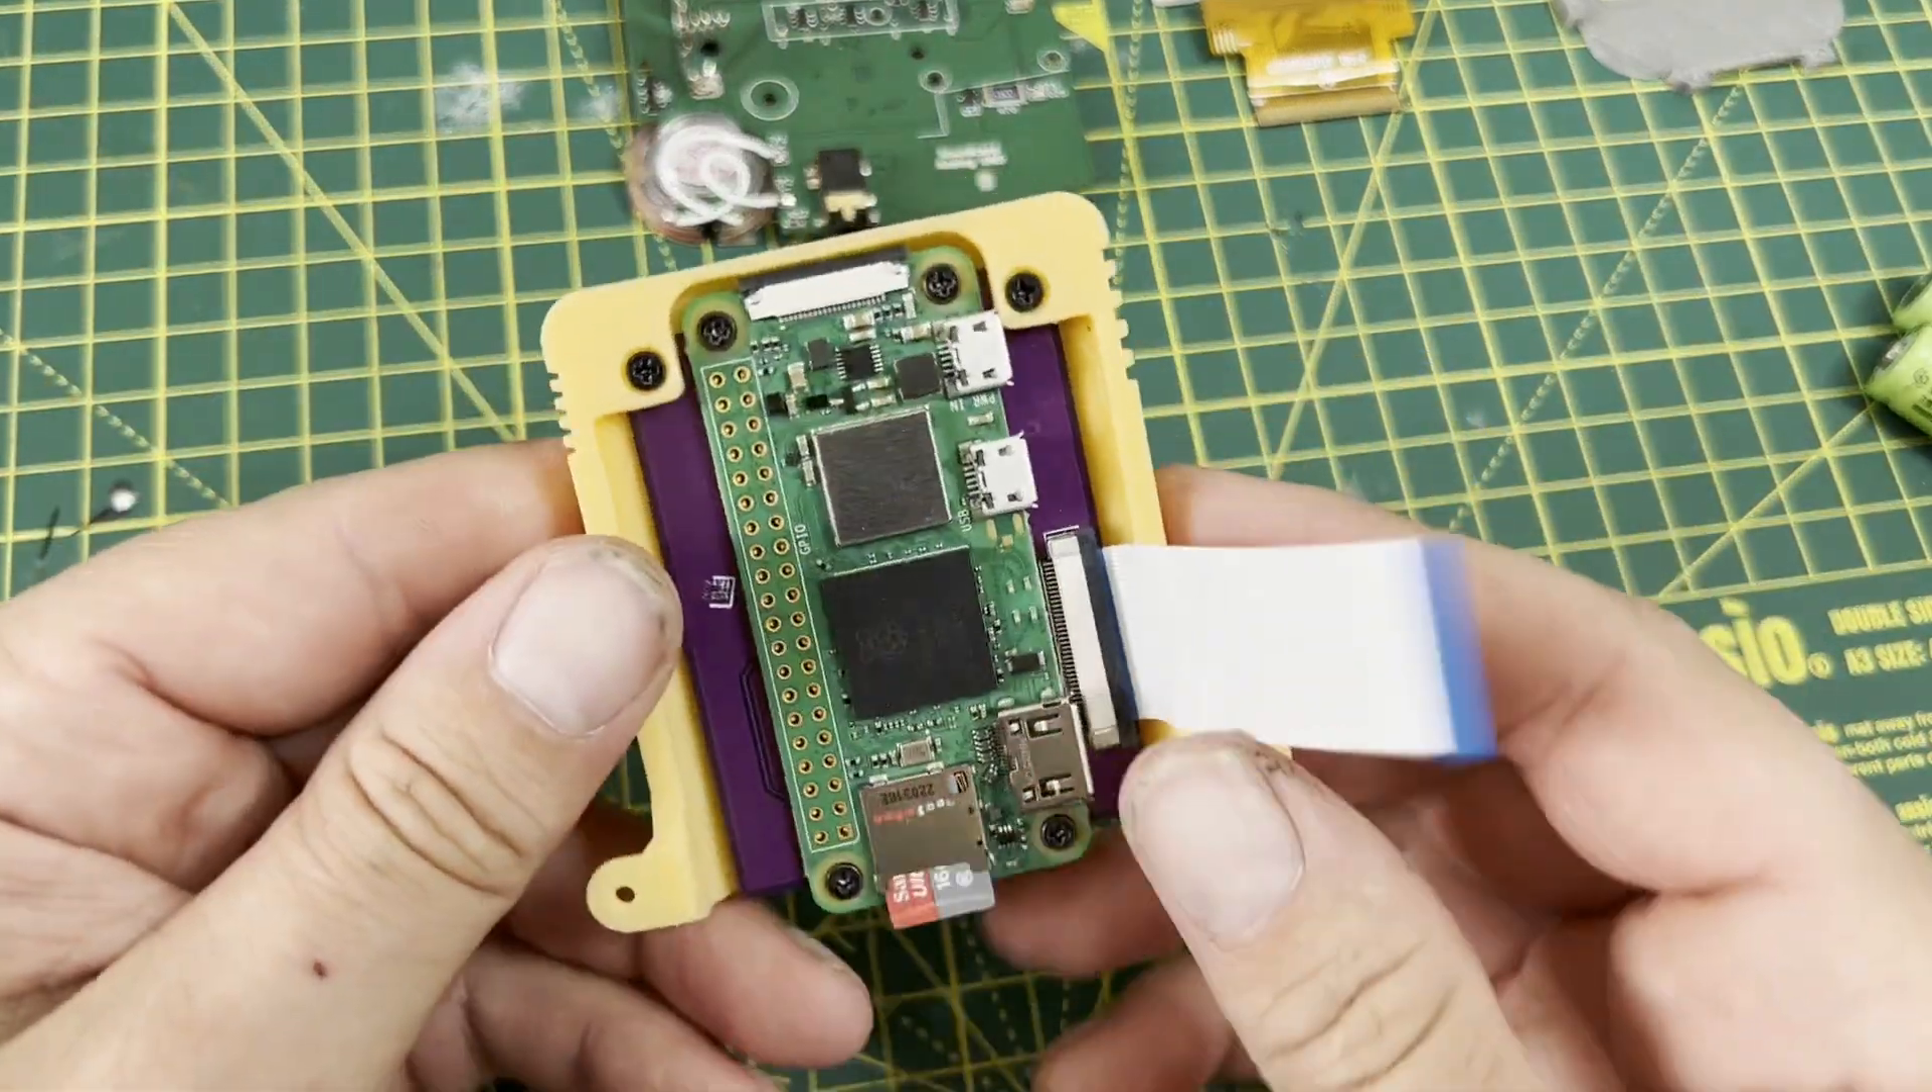There we go, that's how the Raspberry Pi lives its life inside the Reboi.